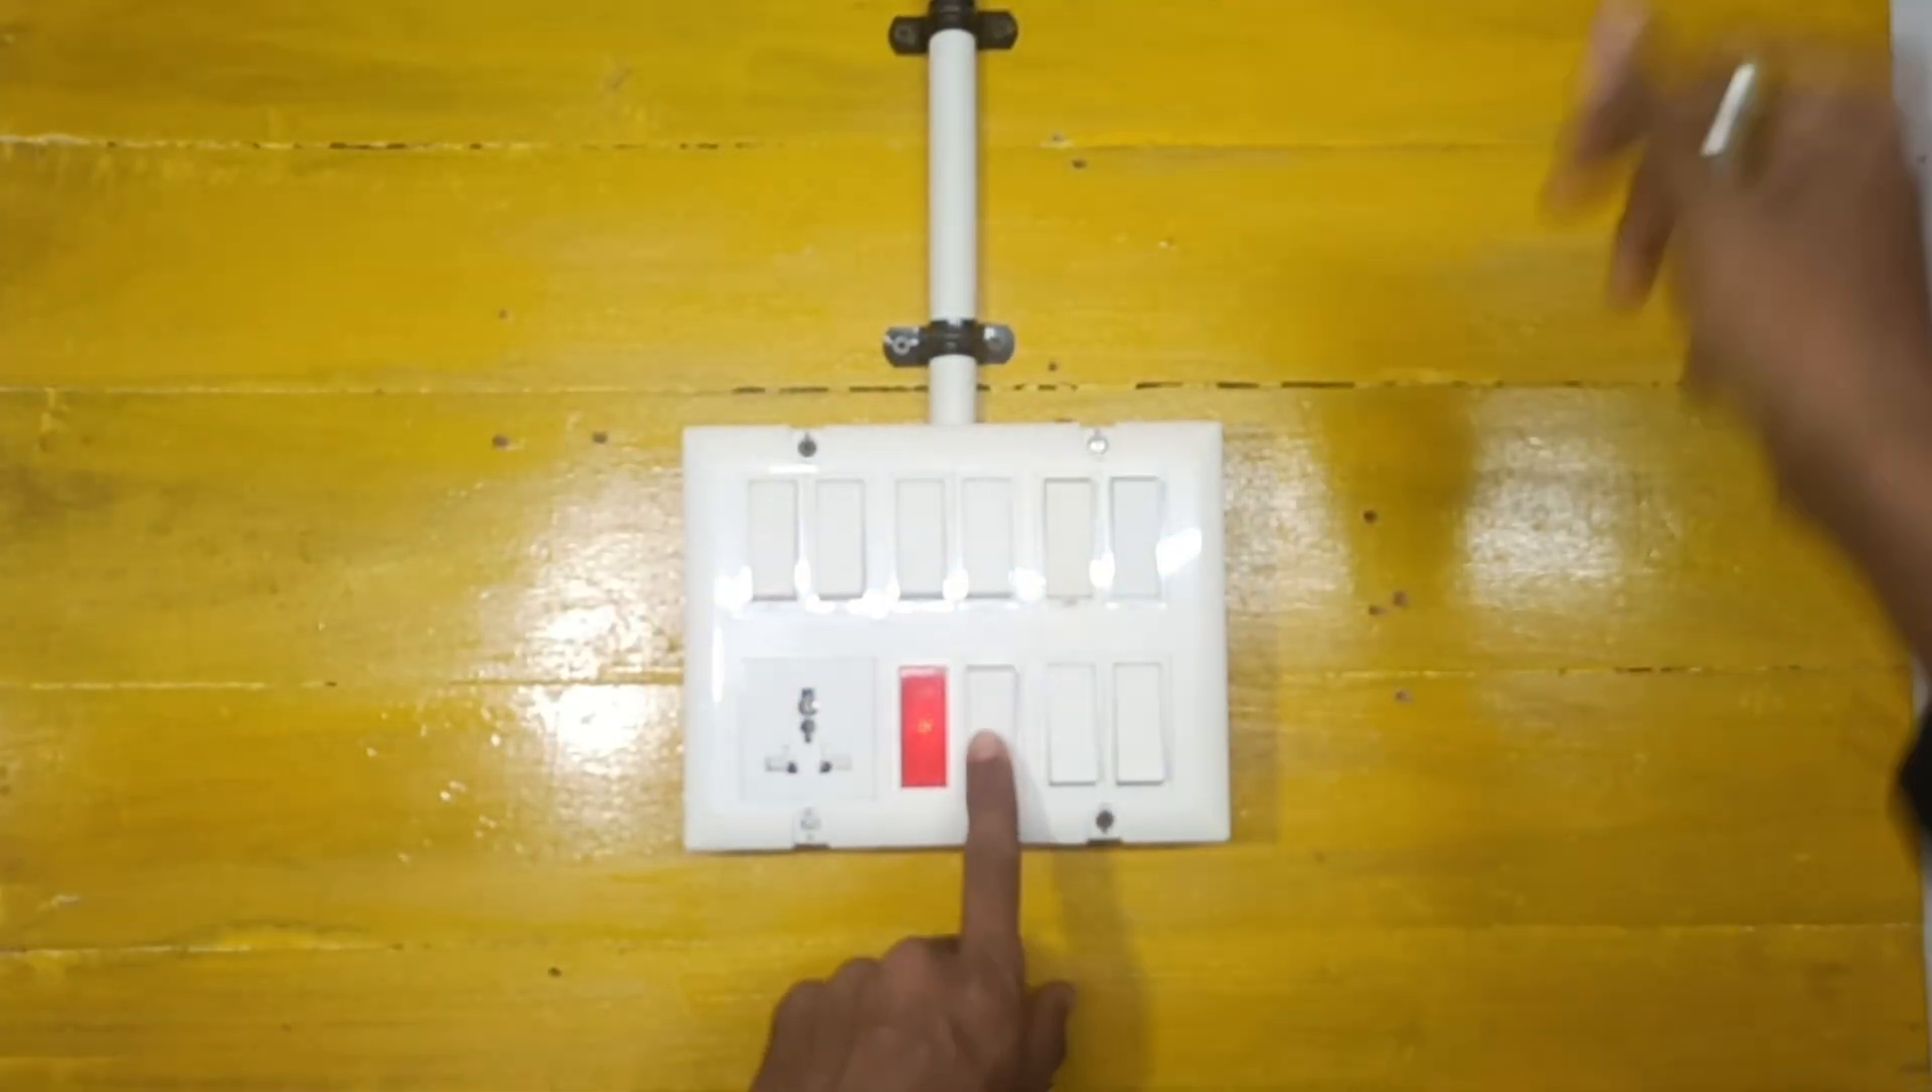Friends हमारा switchboard इंस्टाल हो चुका है।